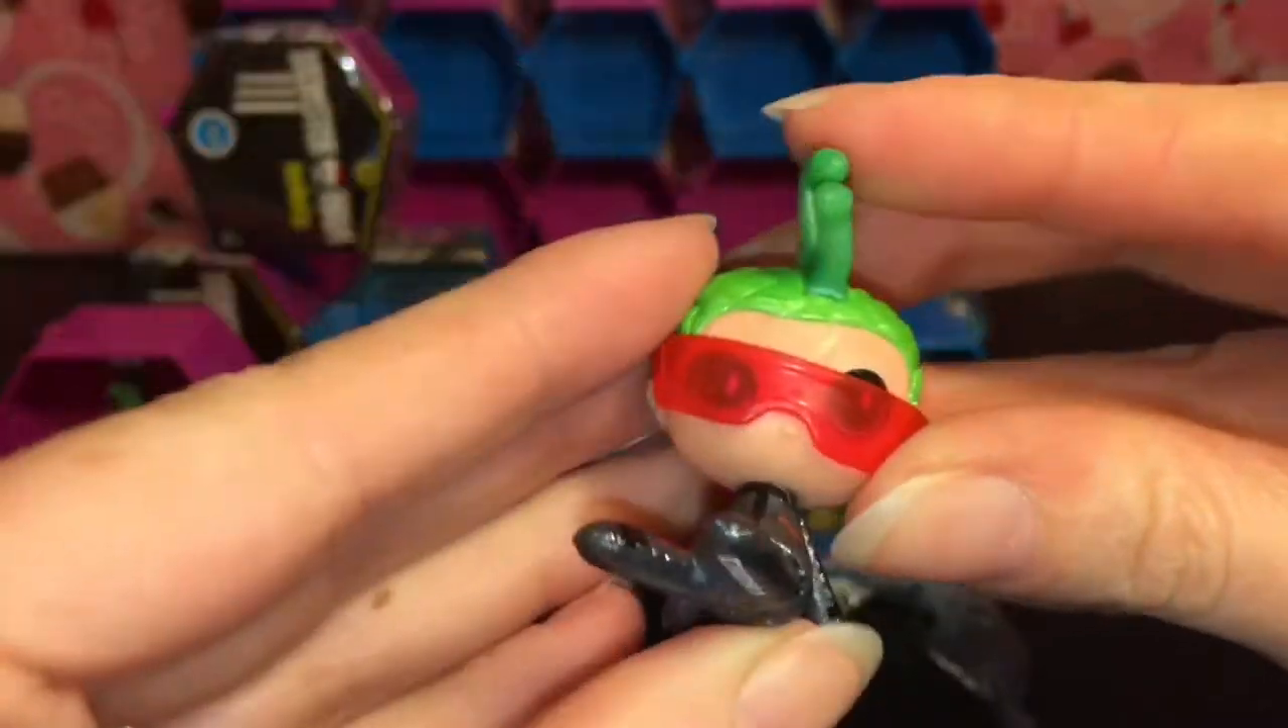Oops his glasses are a little off but you can move them.